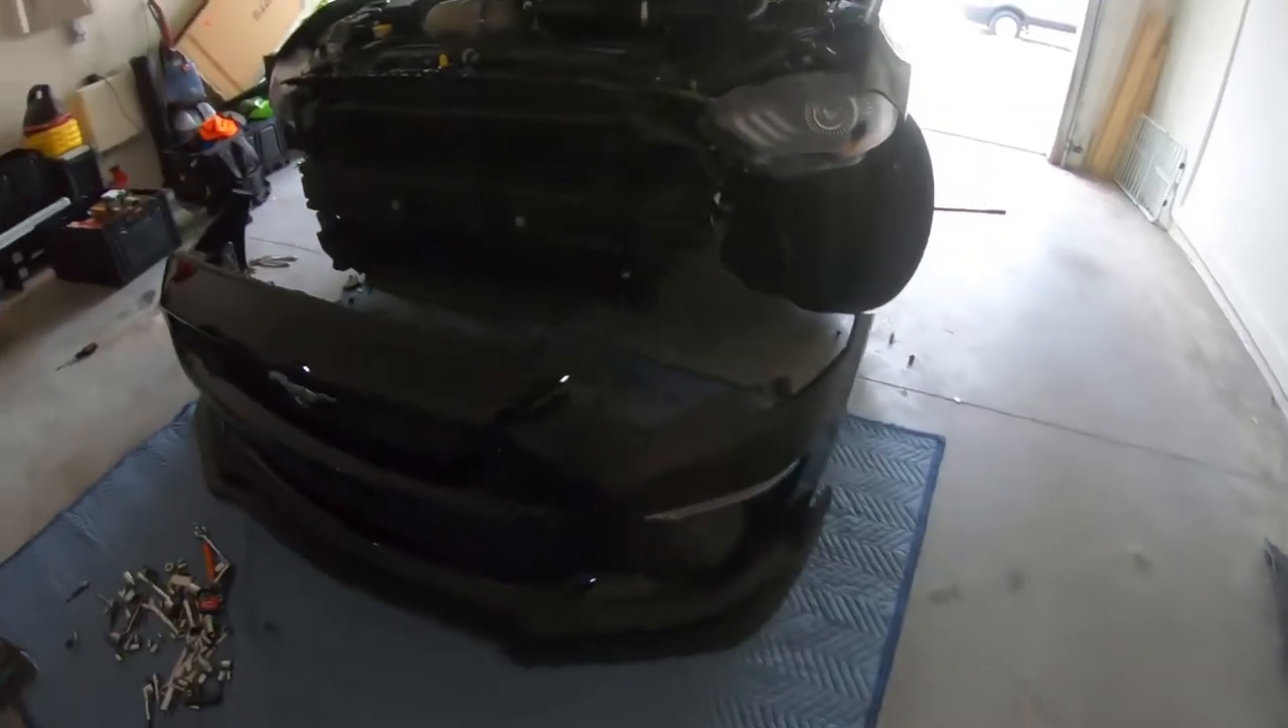All right the bumper is off now.